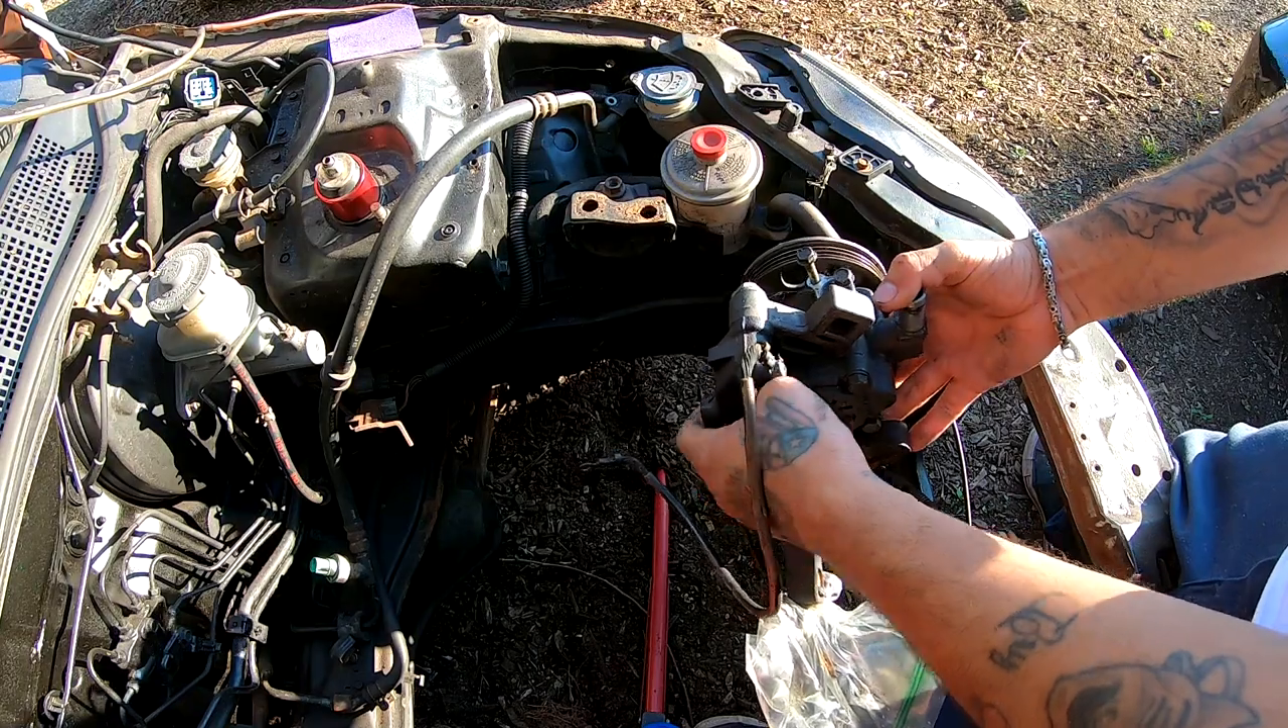So I don't have my engine in here right now, but I do have the pump.